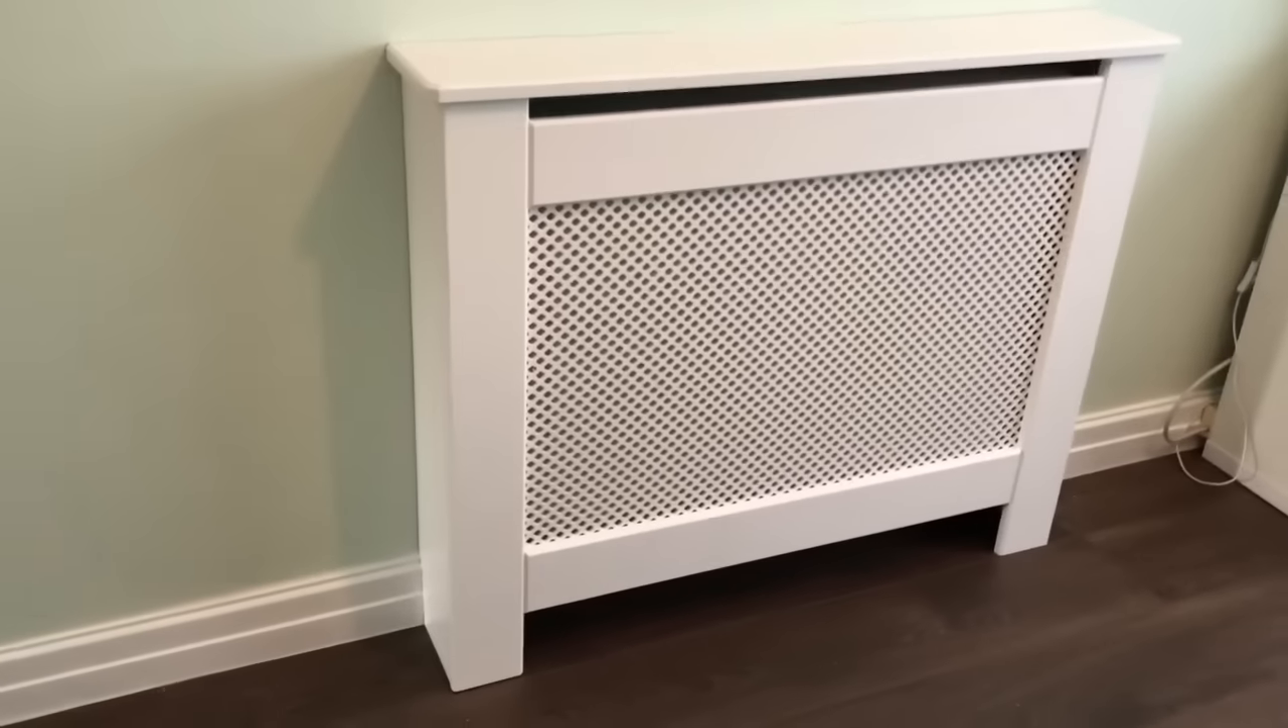Finally, here's the radiator cover after it's been painted, scribed and fitted back to the wall.